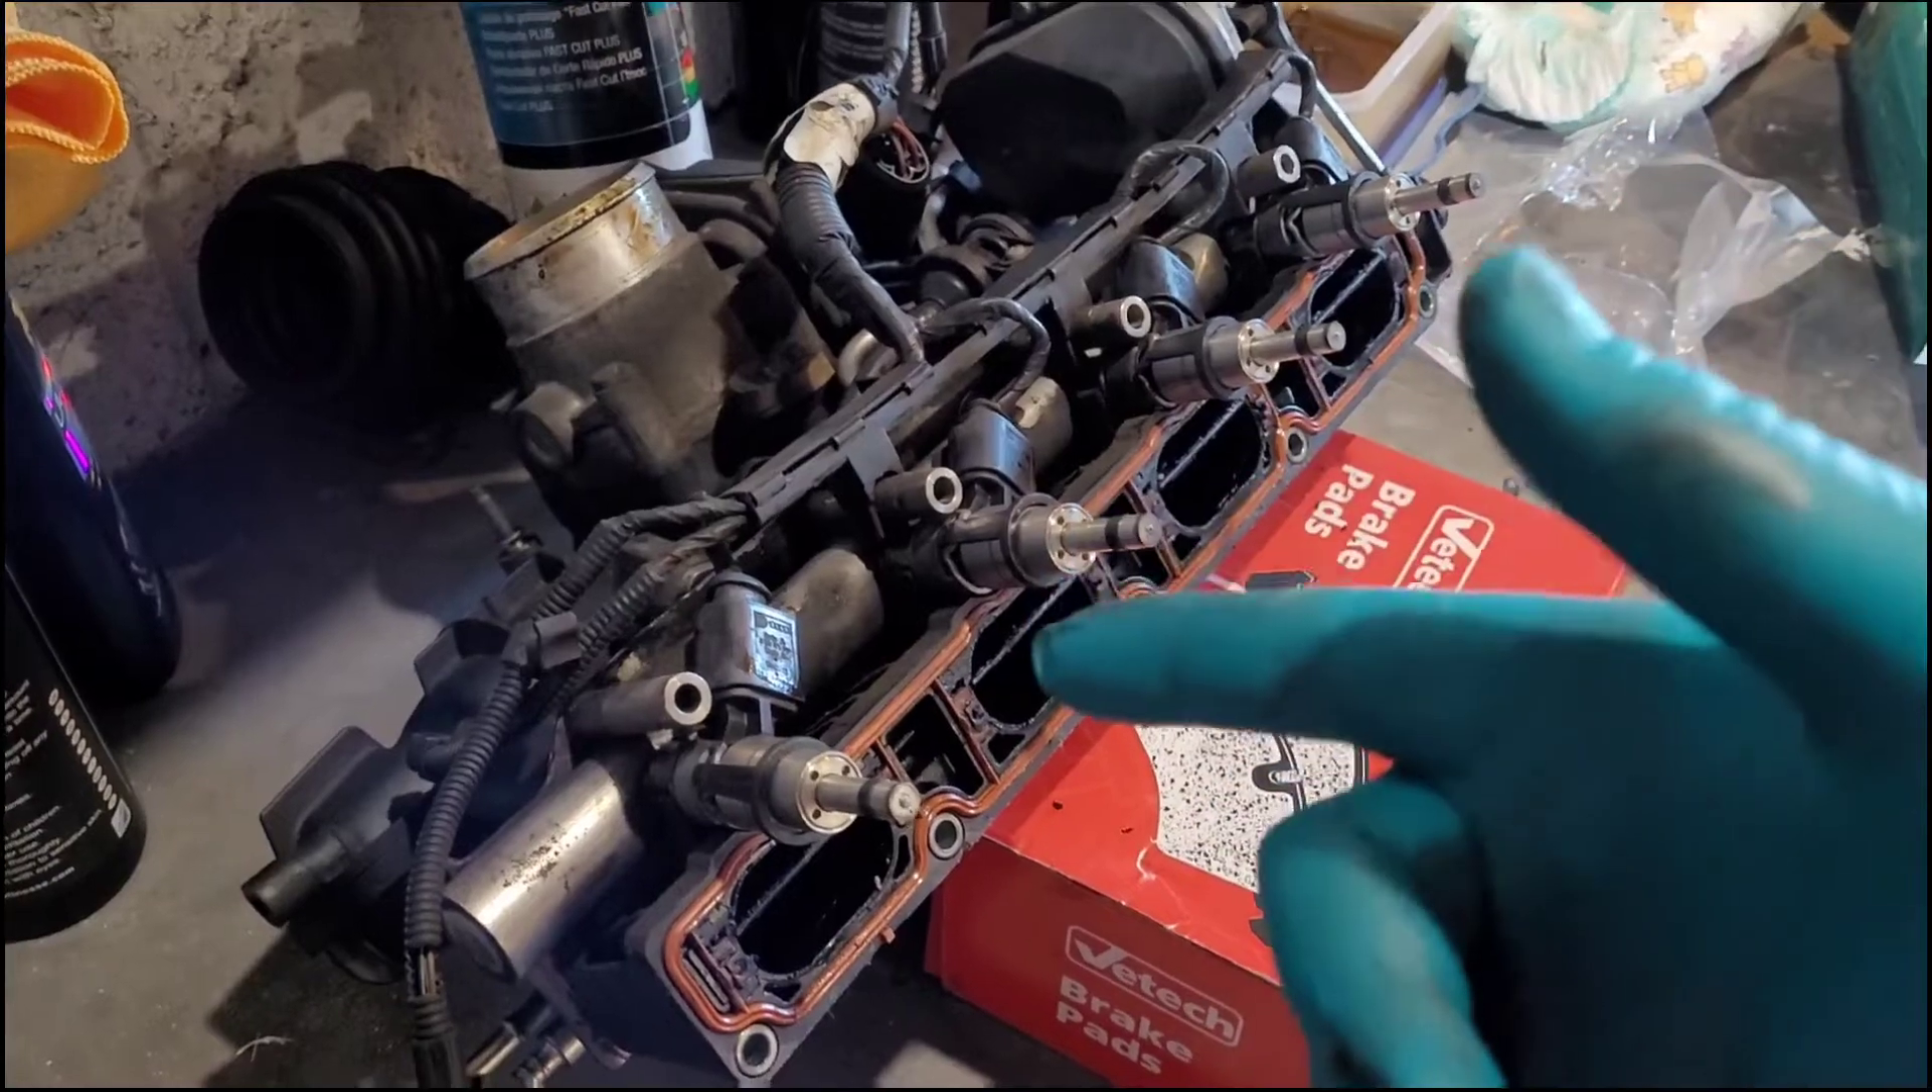Right, so we've got all the new injectors in with all the correct parts on there.